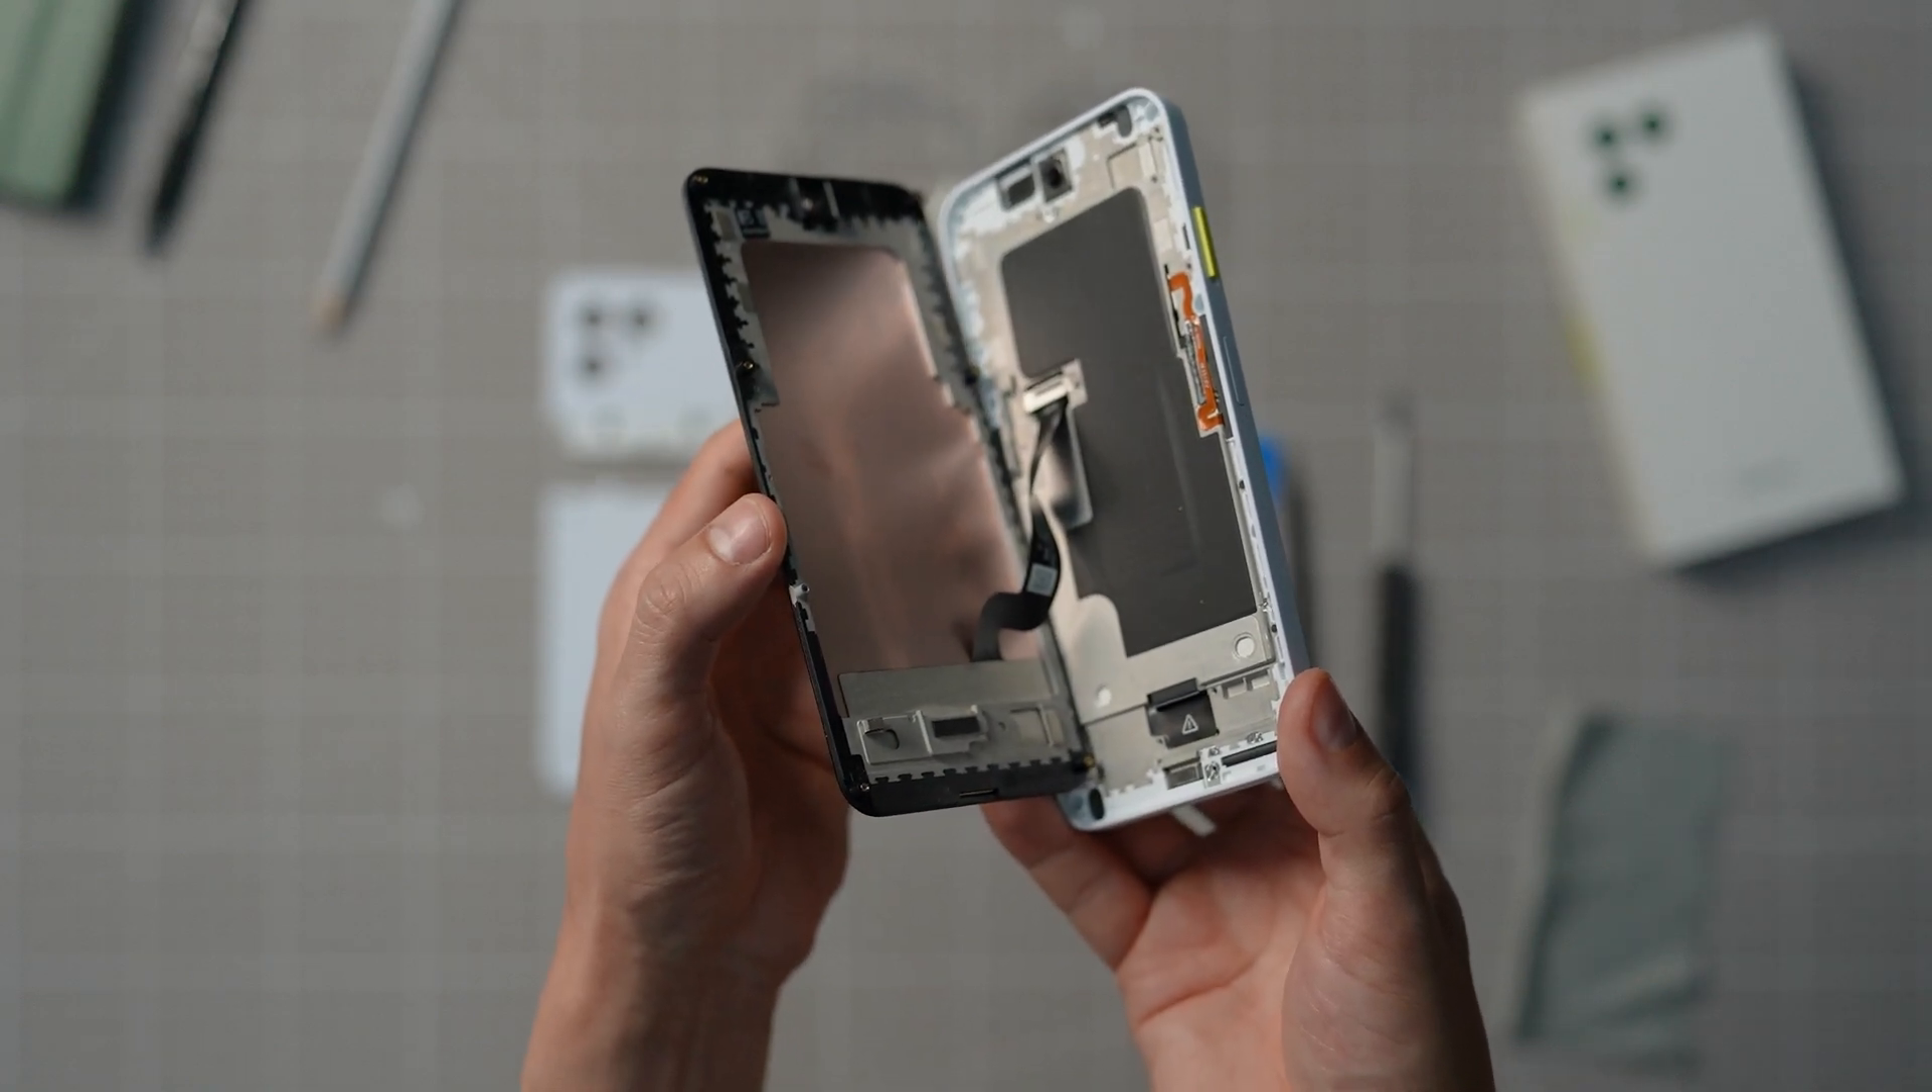The display should now be loose, but not completely detached.